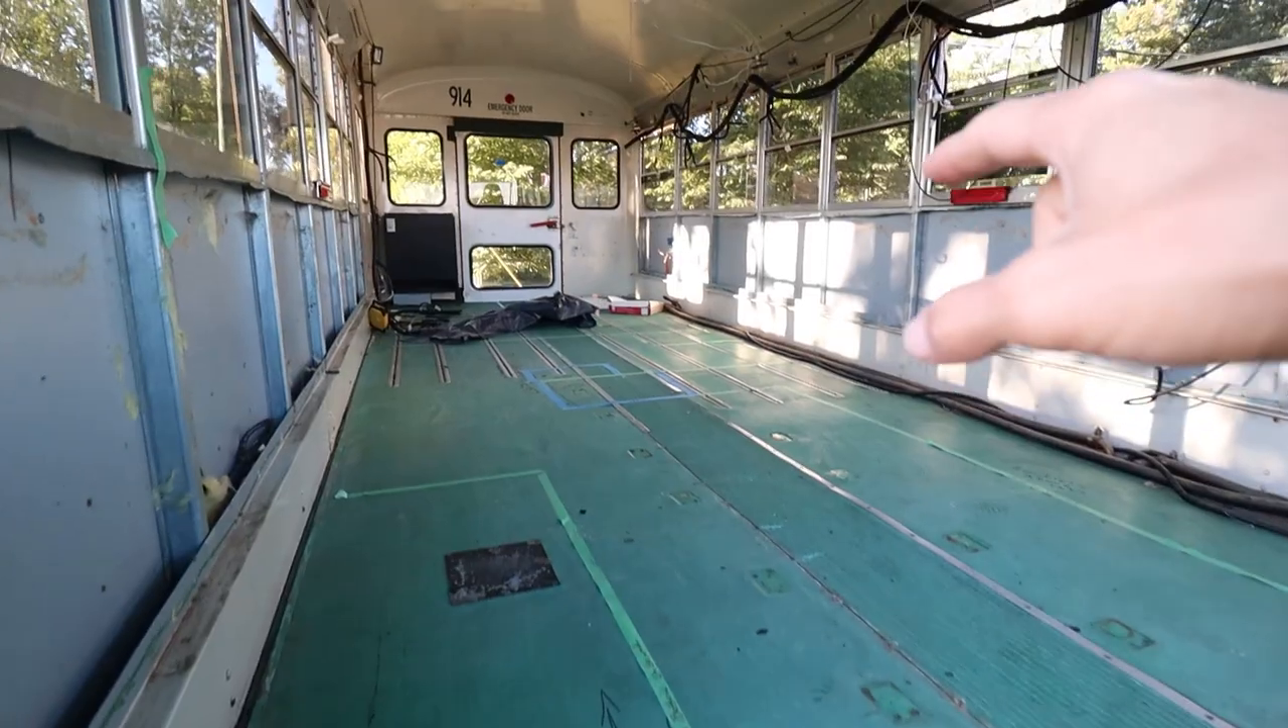We obviously have to pull up this floor still but there's all this aluminum tracking over here that has to come up first.